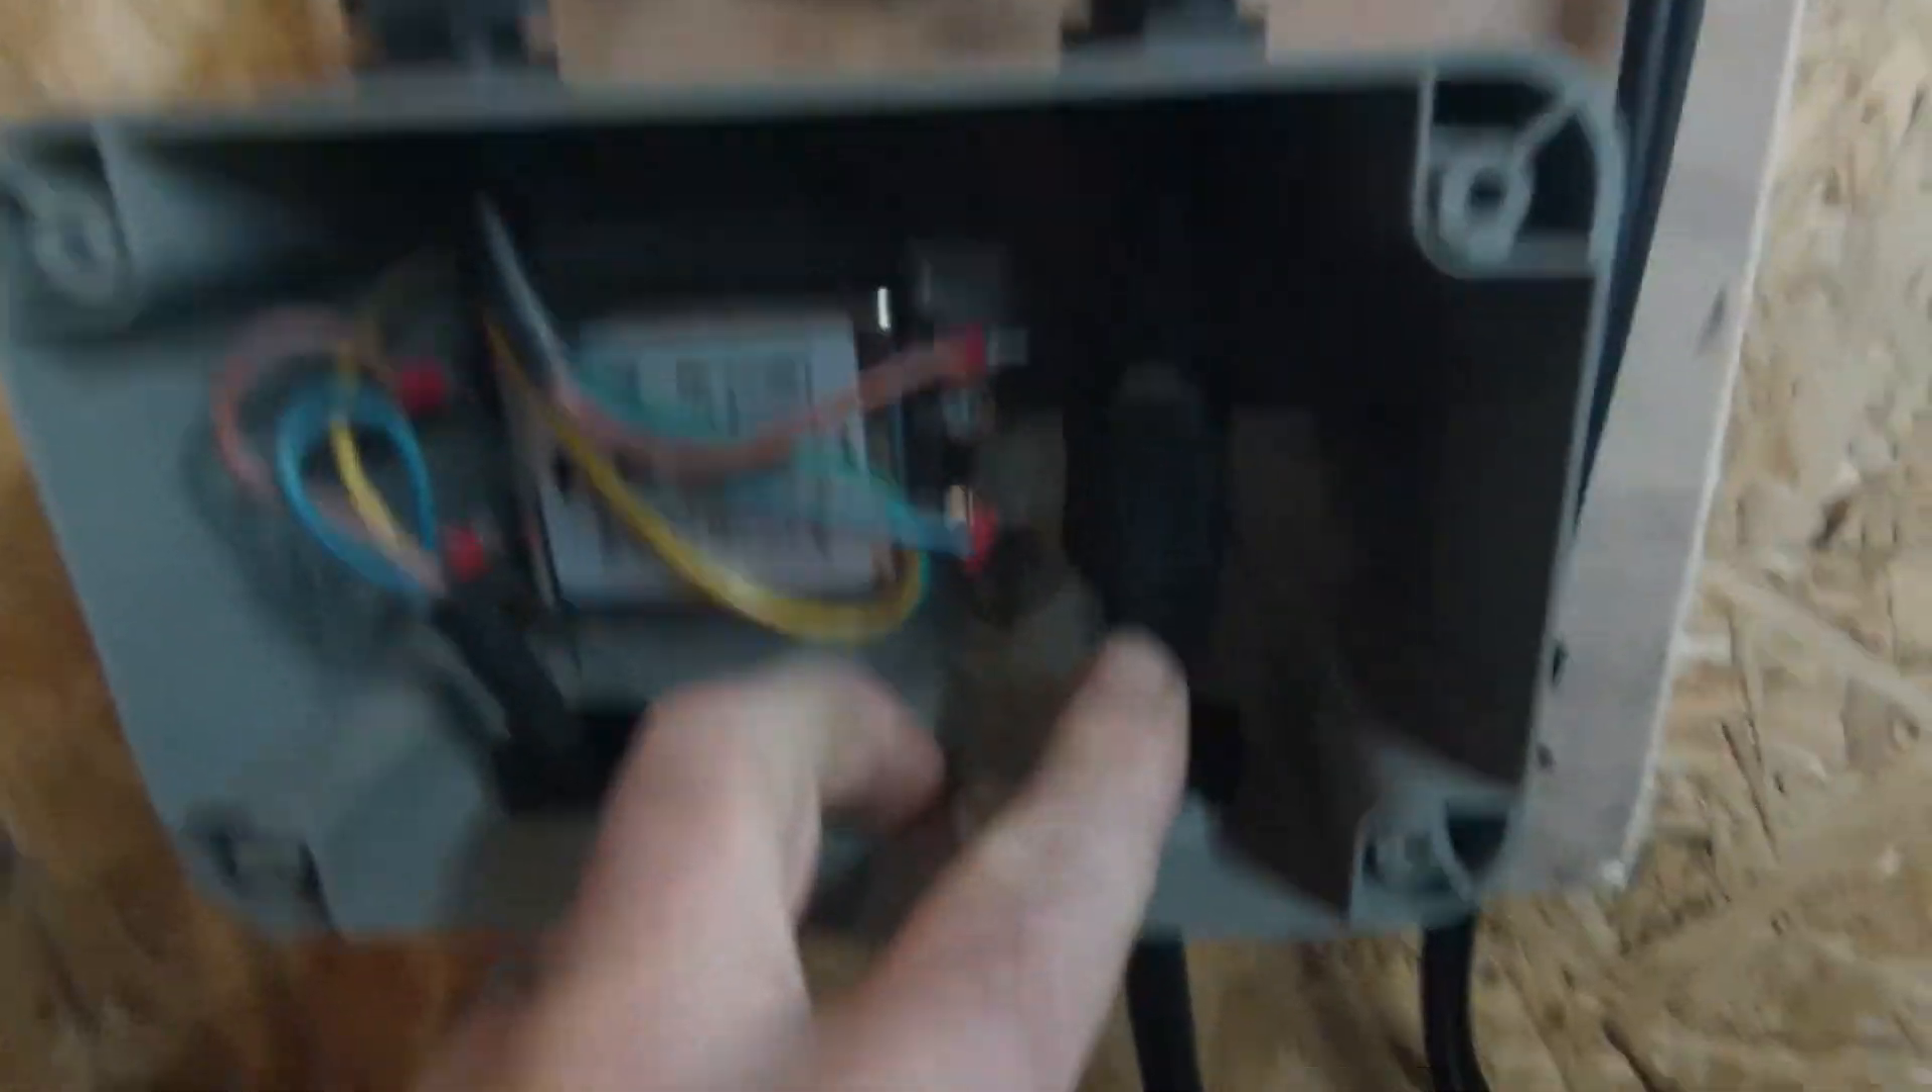Got the box Fitted there Just got to put the lid on it.